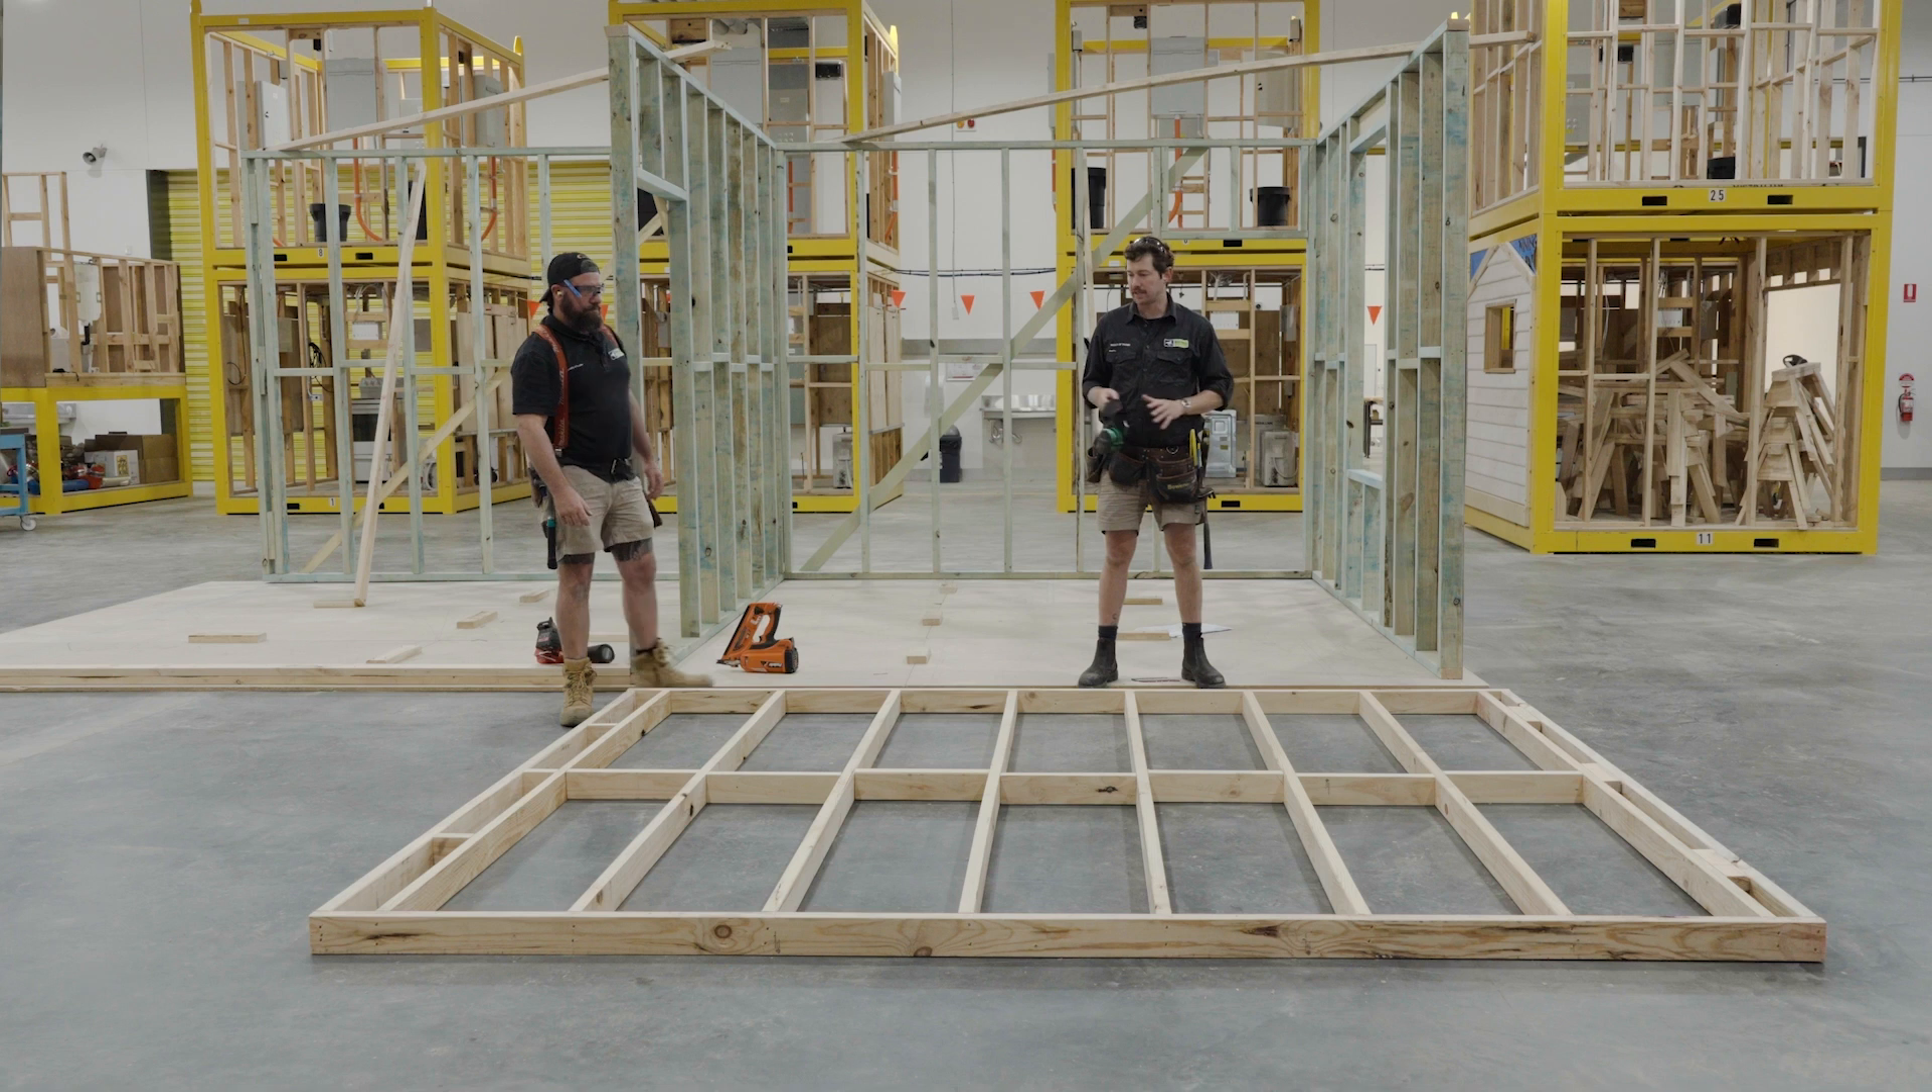We've finished the wall, the wall's all shot together. We've got all our timber components in.